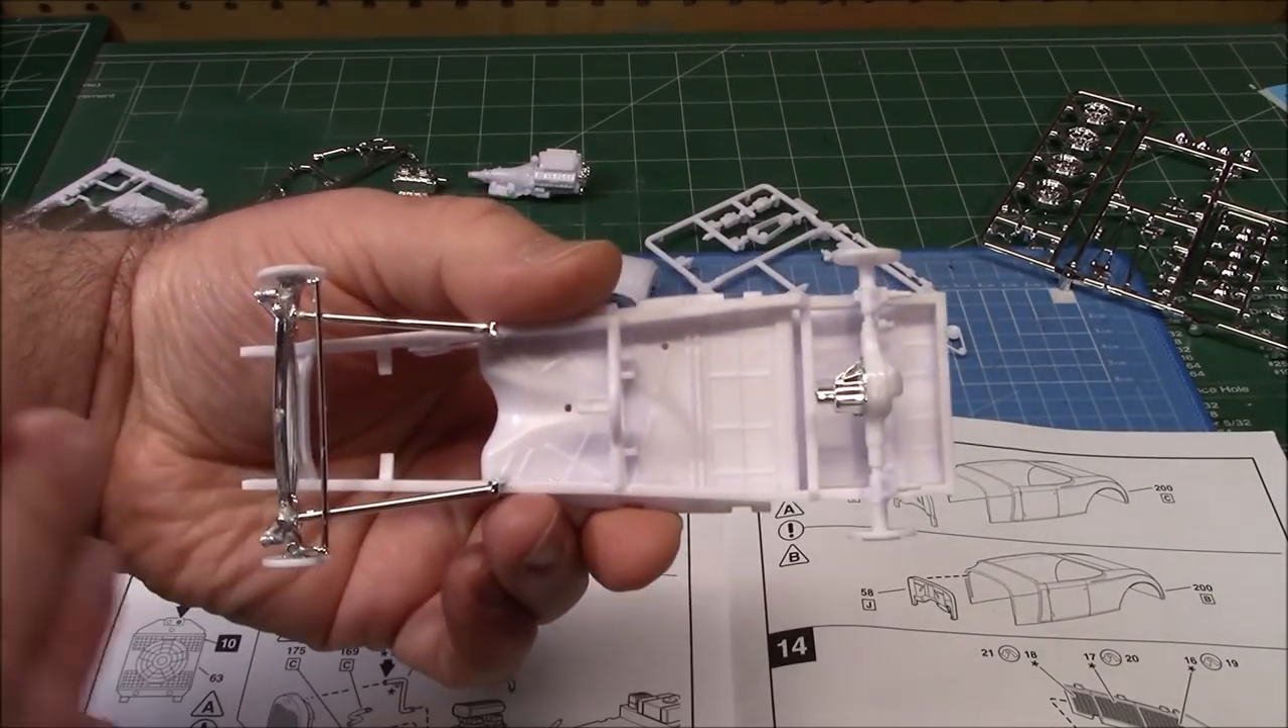You can see i left the shocks and the trailing arms off the back end there.